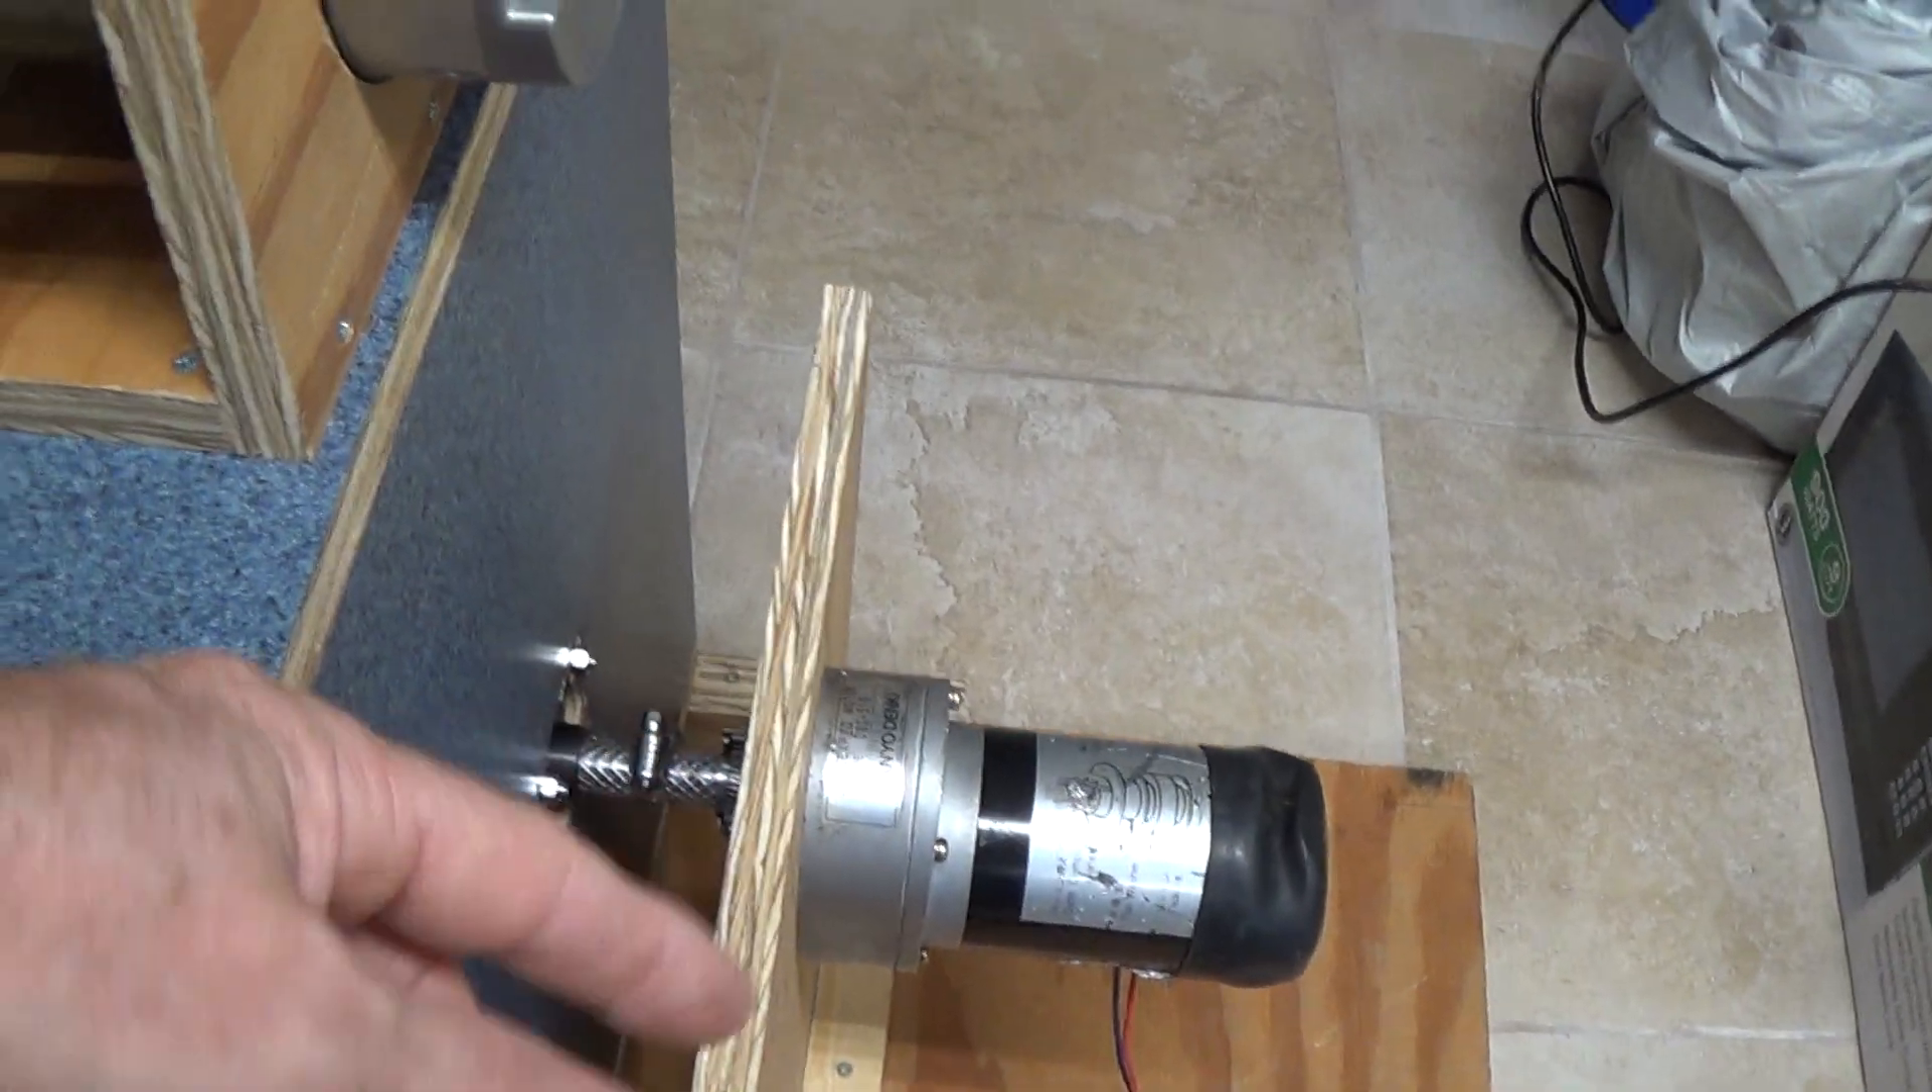So I haven't attached the capacitor yet, I've just, just finished attaching this motor, this gear head motor which I picked up today at one of those surplus stores.